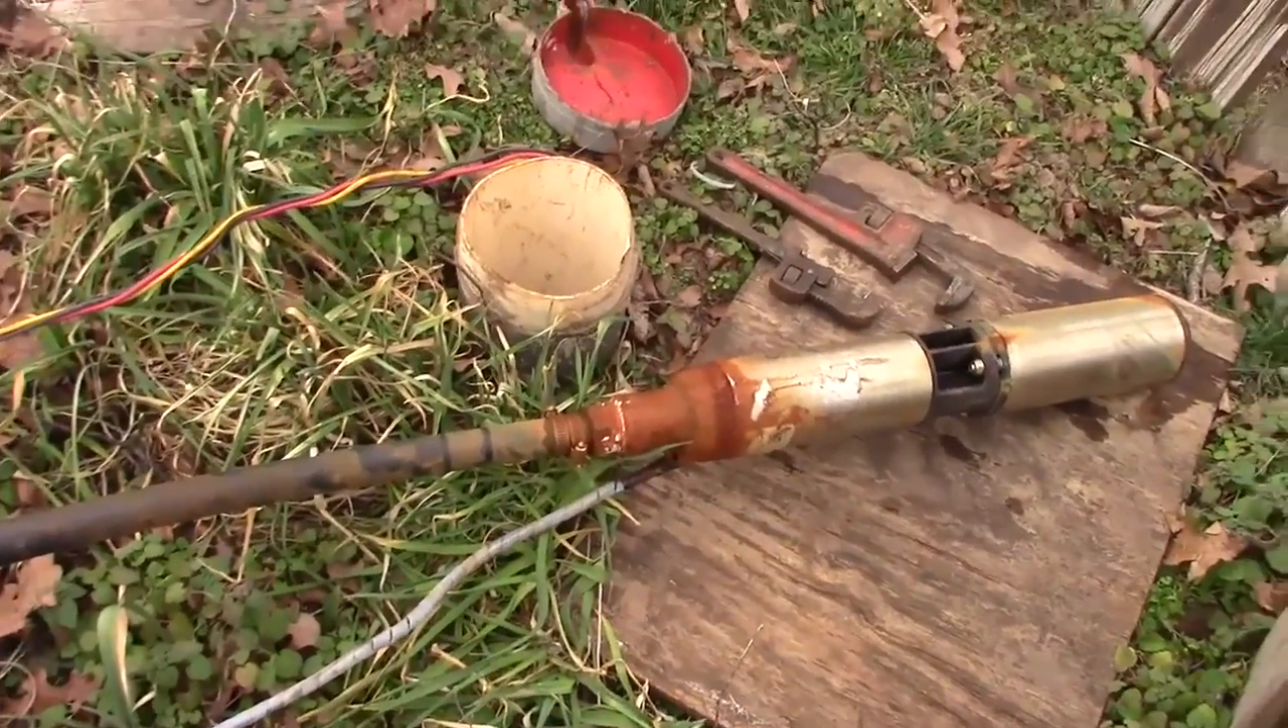Okay you can see we got the pump out of the hole.